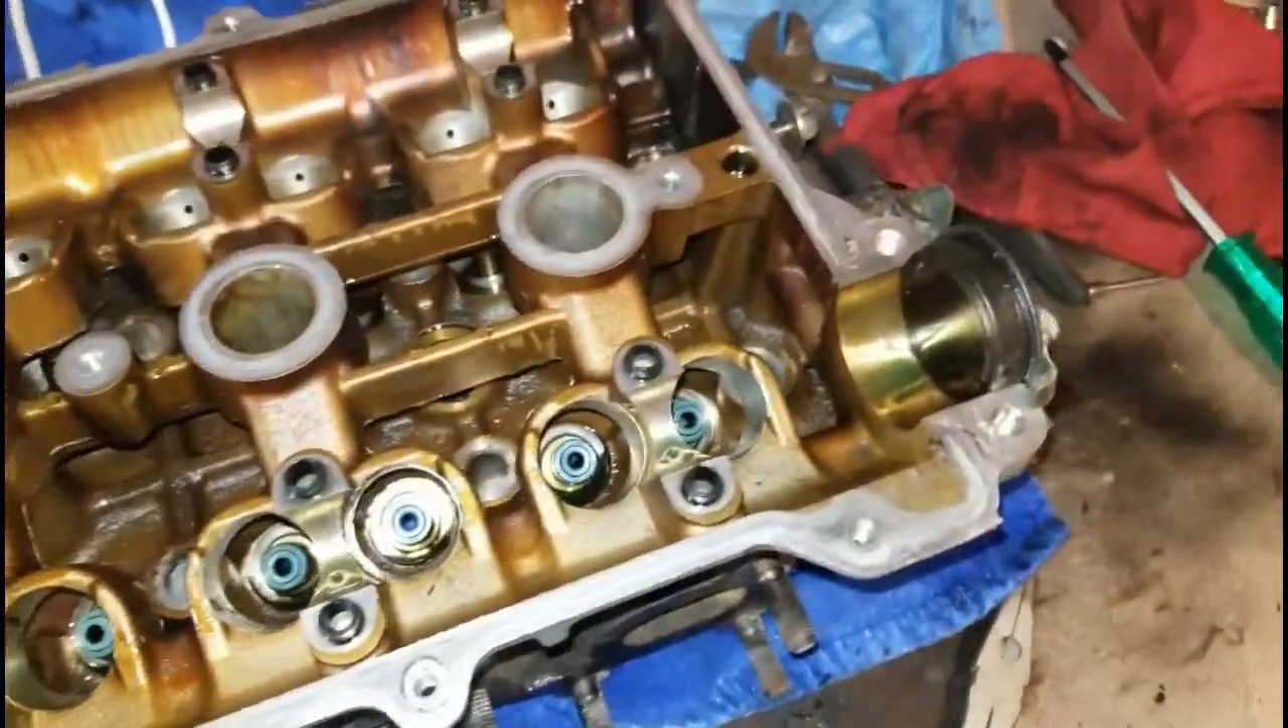As you can see we got new seals down in there.